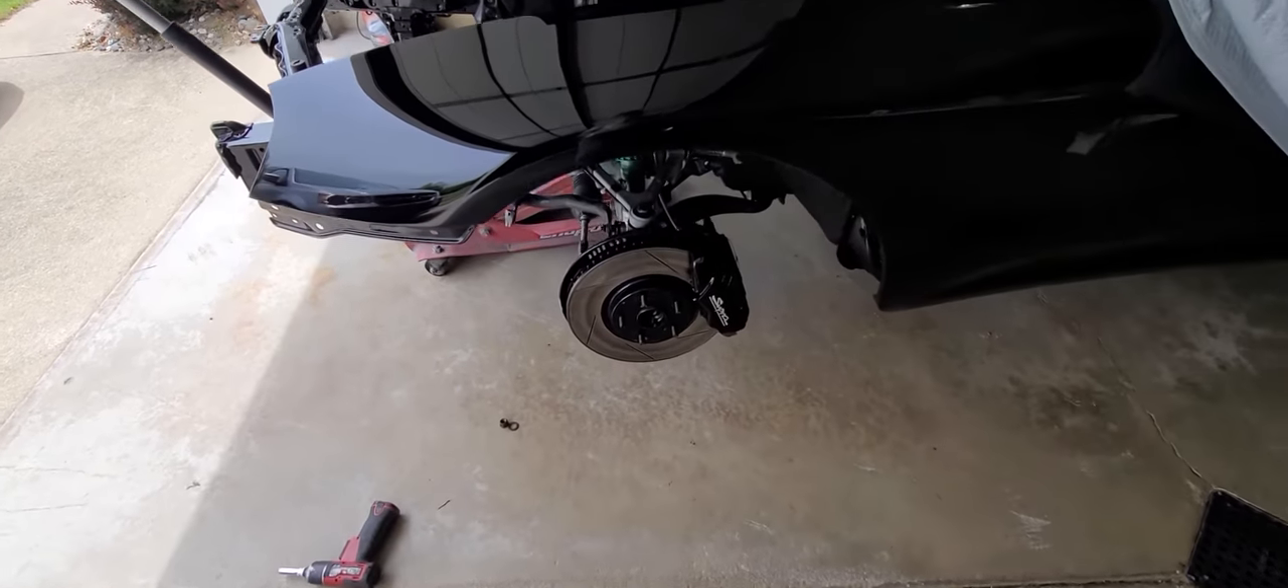Yeah all right we got the wheel off.